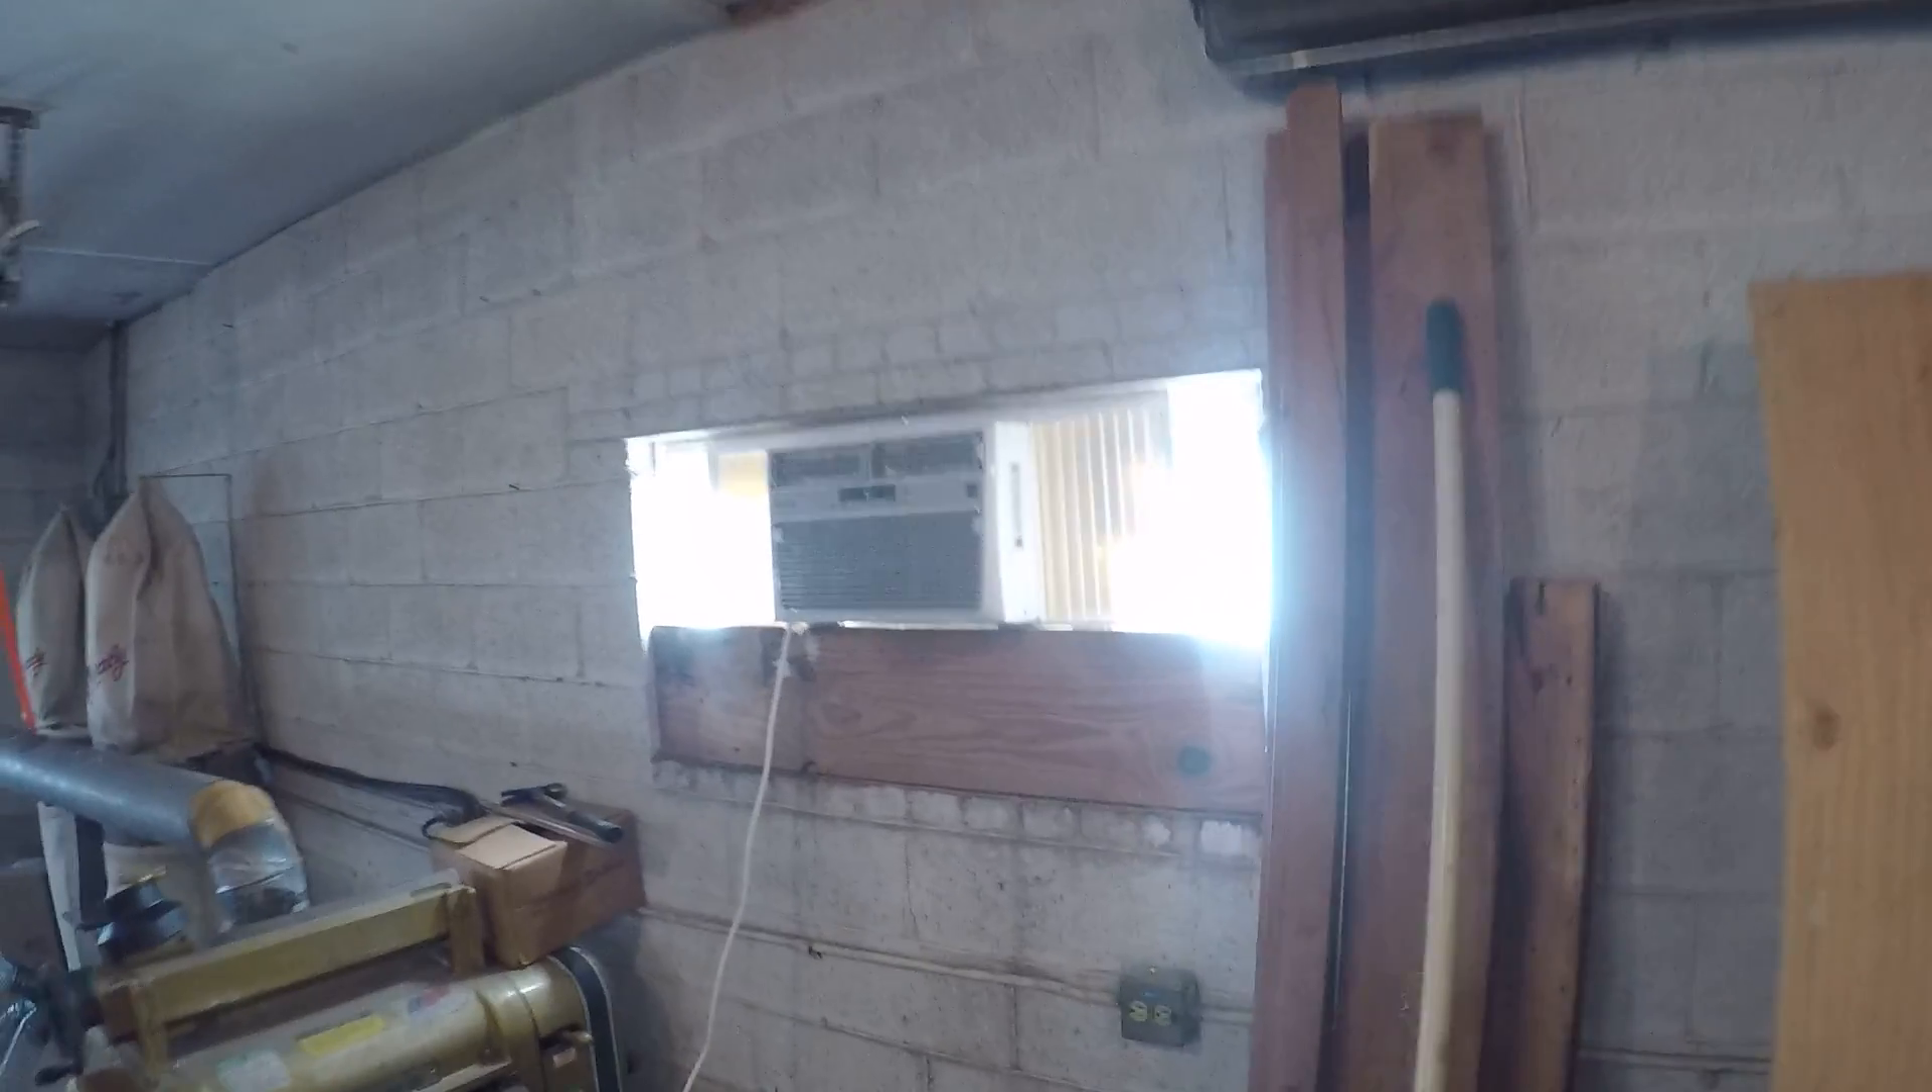Let's see we got the window unit replacement installed kind of crappily but it works.